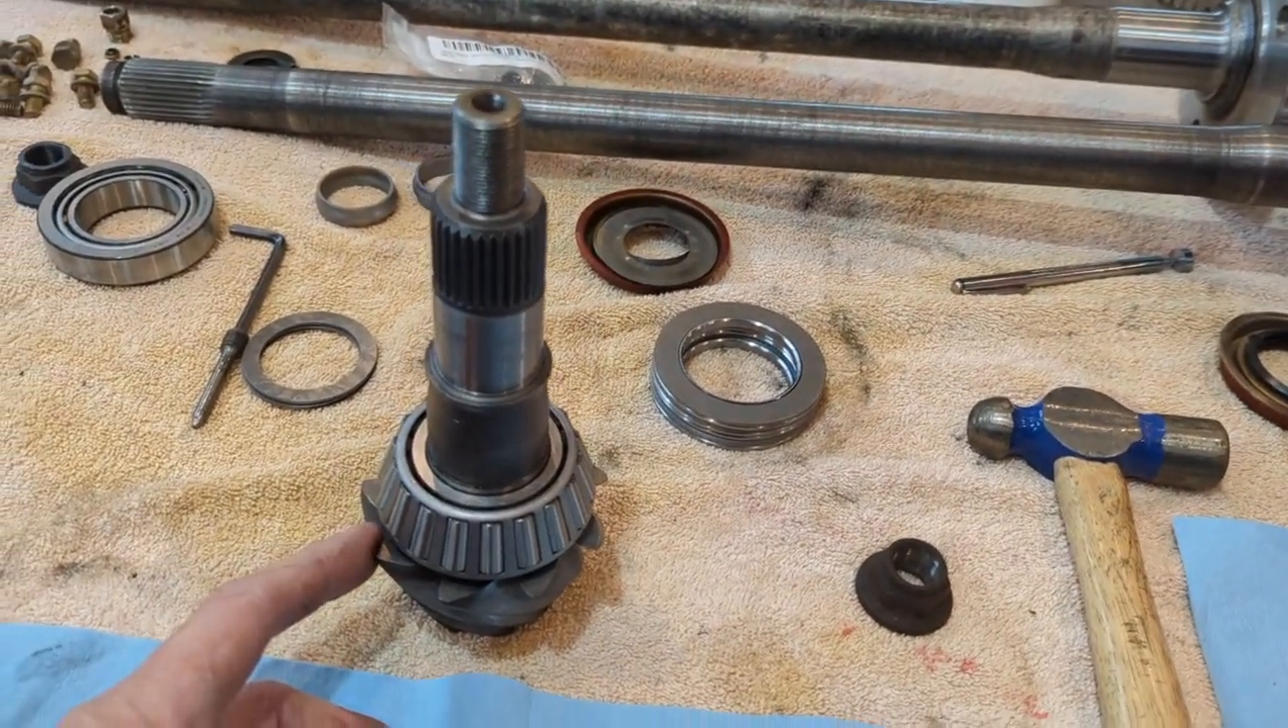We have the bearings pressed in place, which on the 8 .8 includes the seal housing.